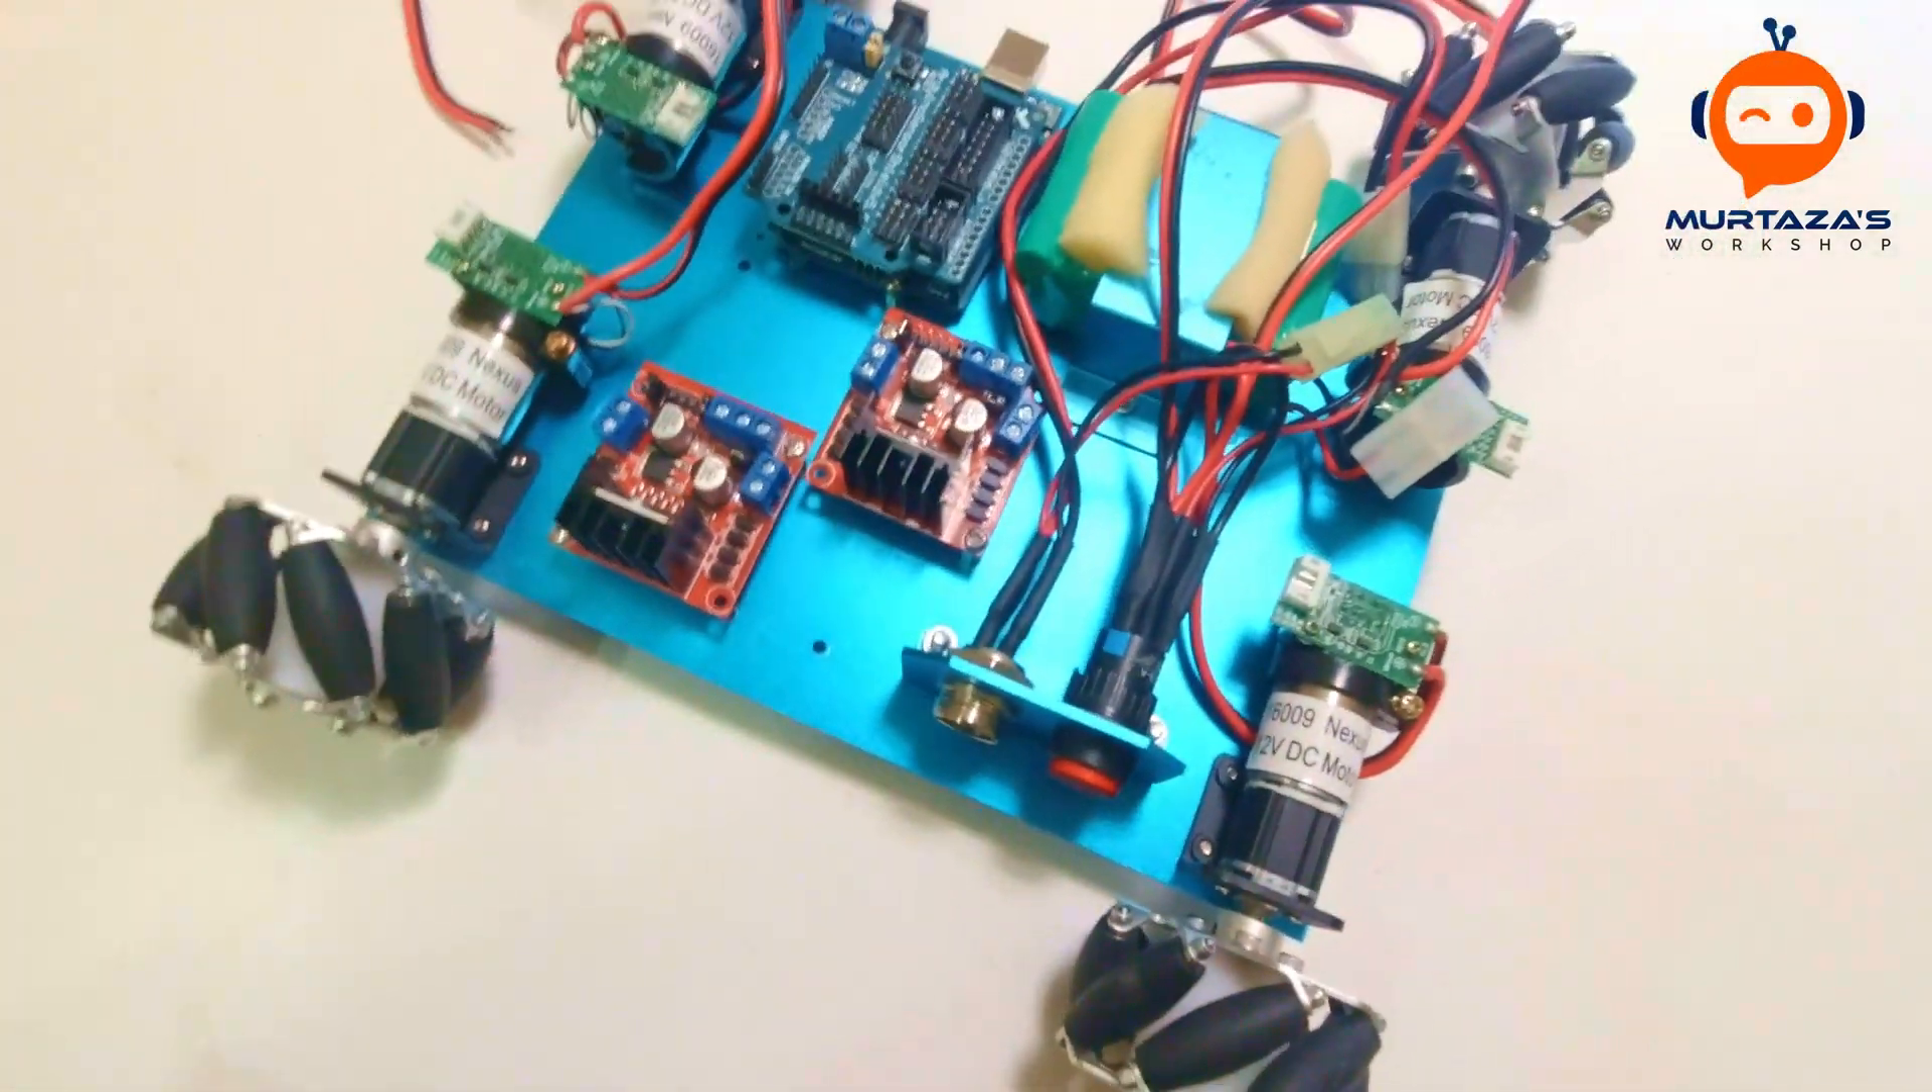So now you can see that we have completed the assembly process and we have attached the H -bridges, the Arduino board and the battery and the power button as well.